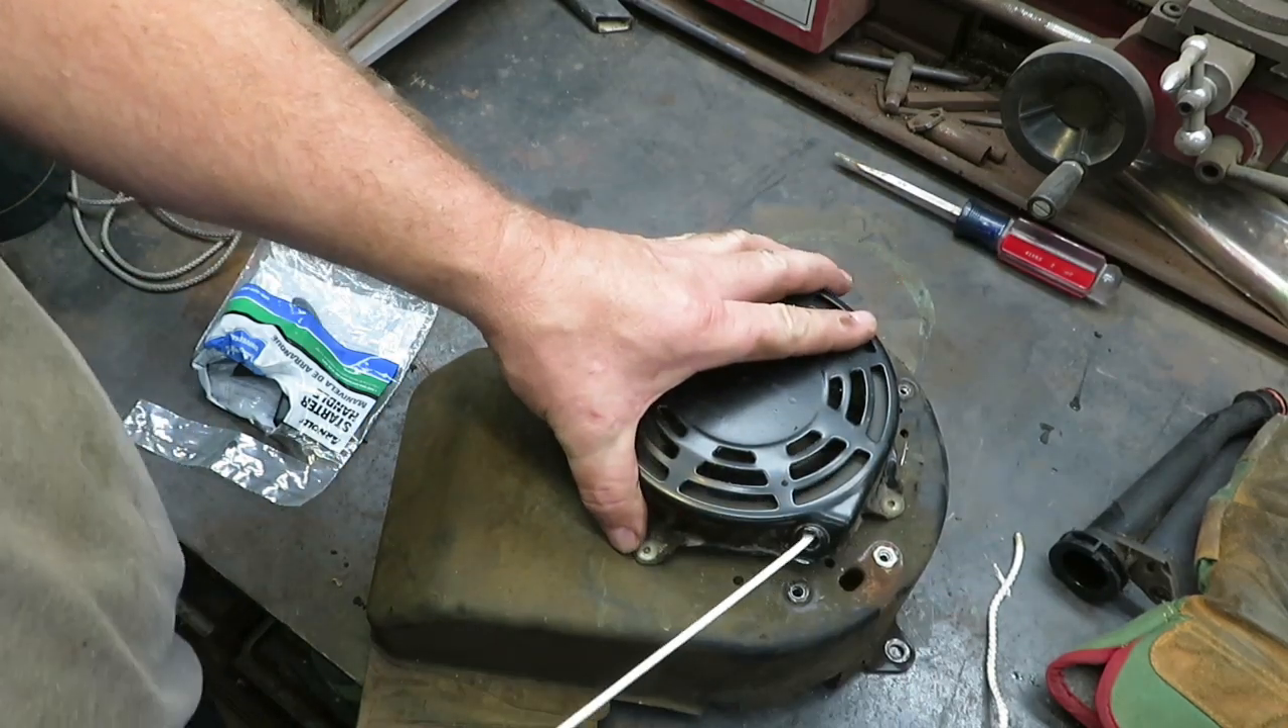Pull it out and now we have a brand new pull cord in there.